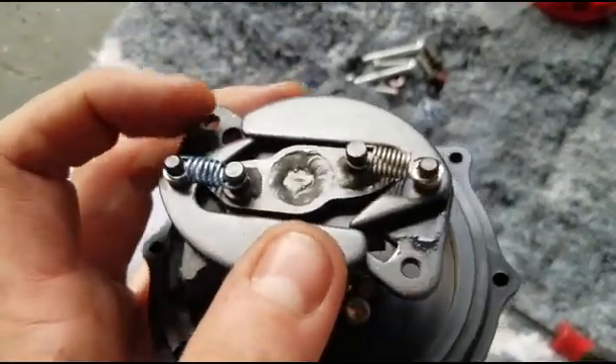Alright, I've taken out the two heavy springs, and I've put in one light blue and one light silver.